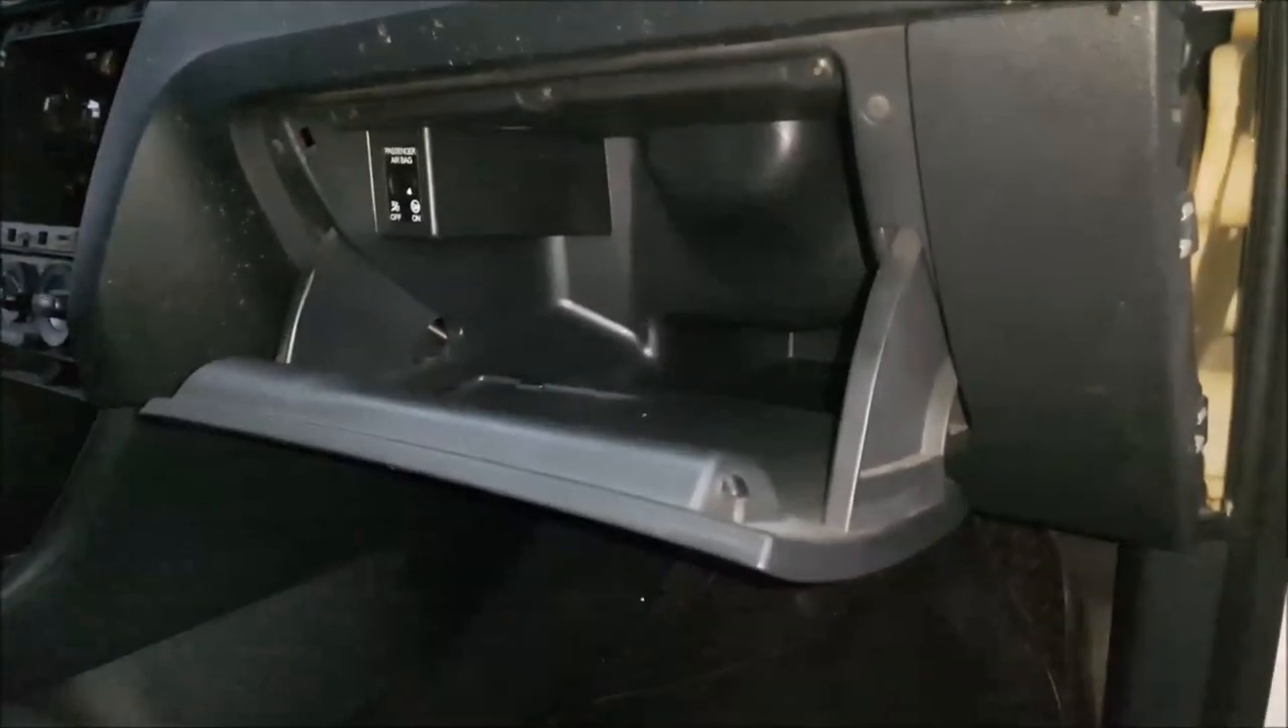I have installed the glove box.